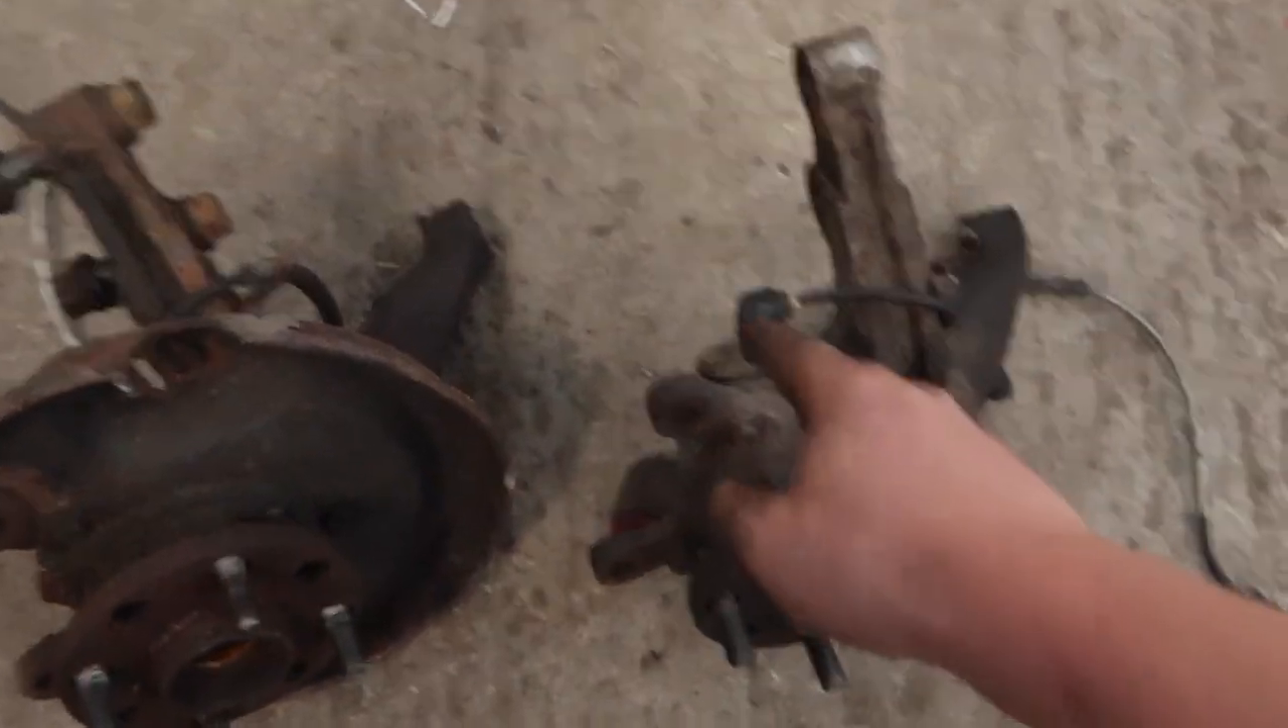The hub is off the car.